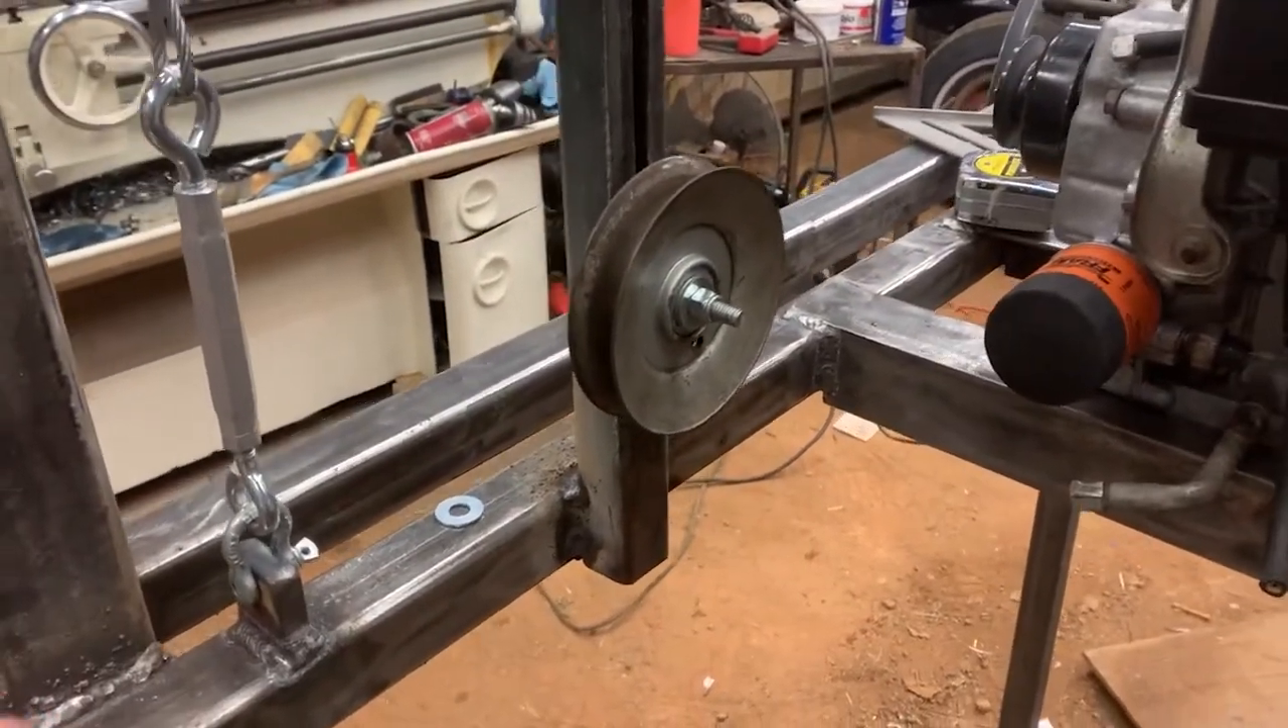I don't have a belt yet.